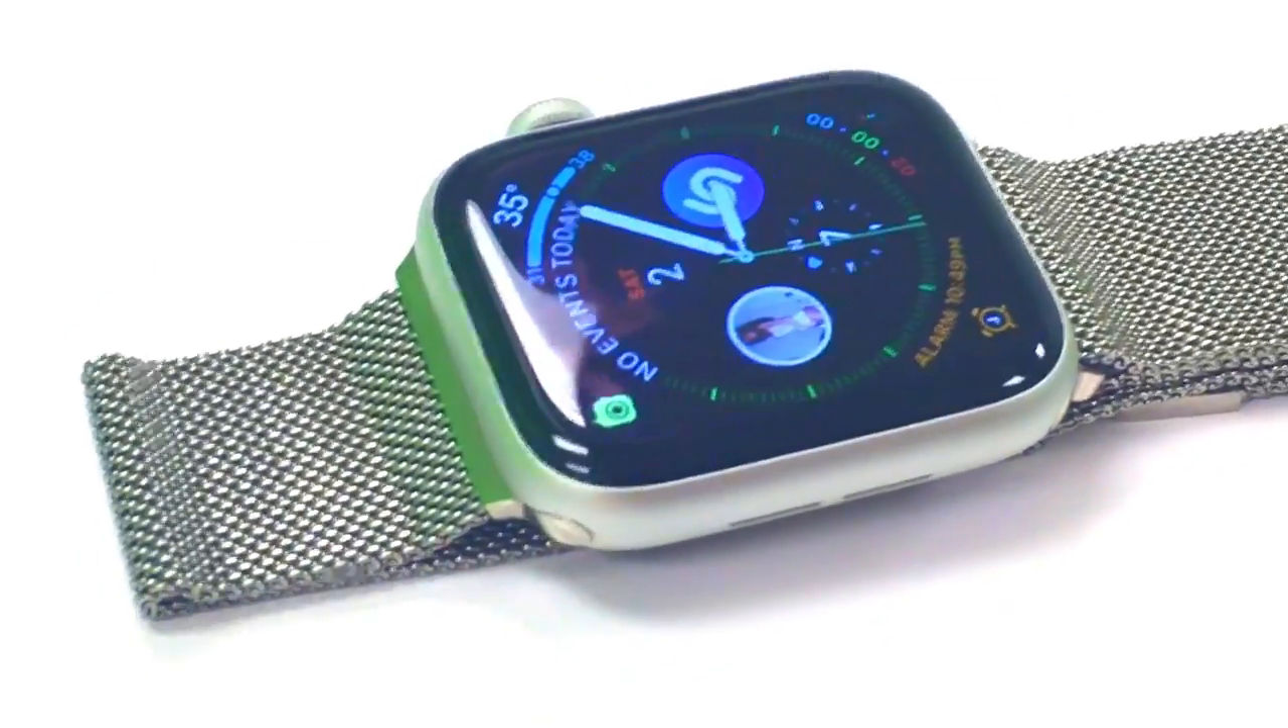Alright here's the watch all back together Looking as beautiful as ever.